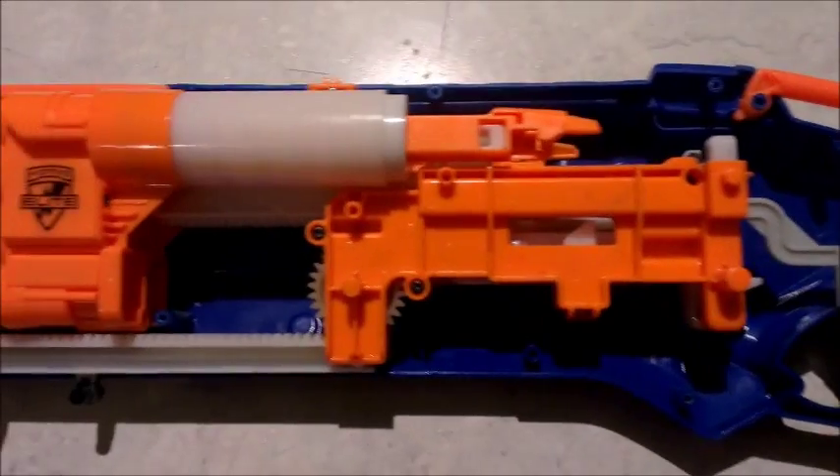Okay, so we've opened up the rough cut shell.